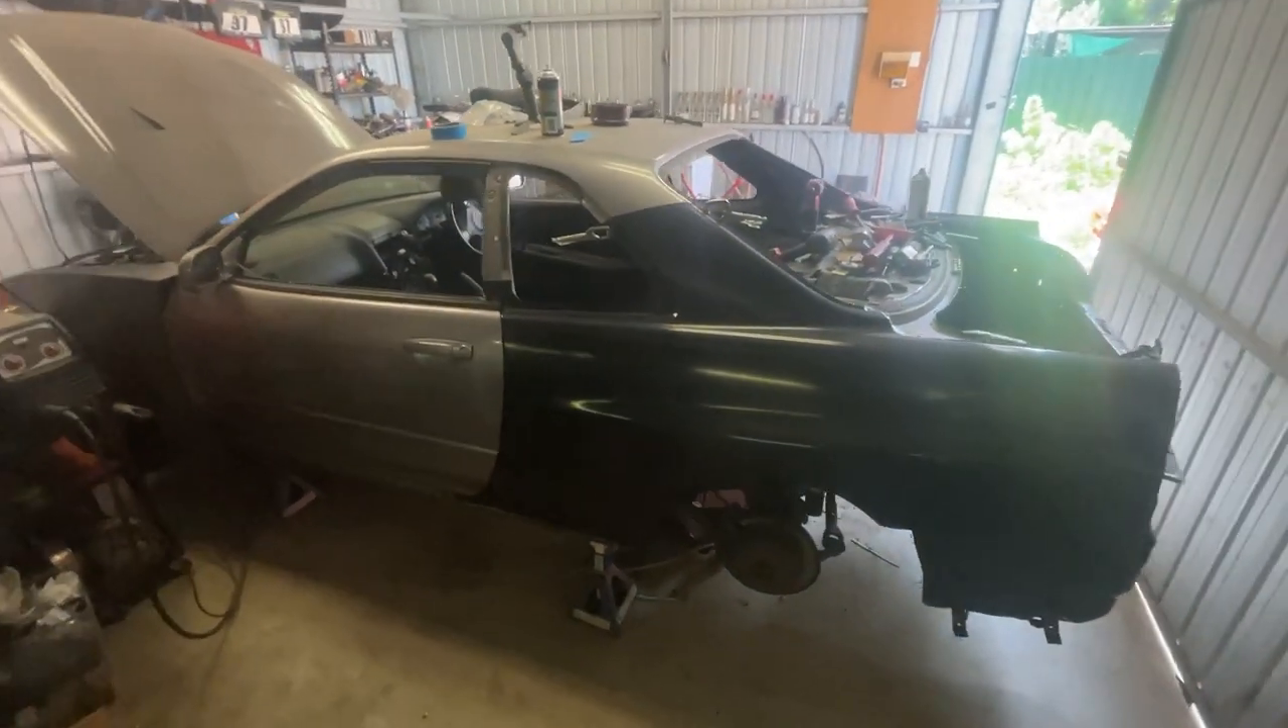Yeah, just got the quarter panel sitting on there for now. It's just been loosely trimmed to shape and sort of just sat on the car test fitting, seeing what needs to be trimmed and adjusted.